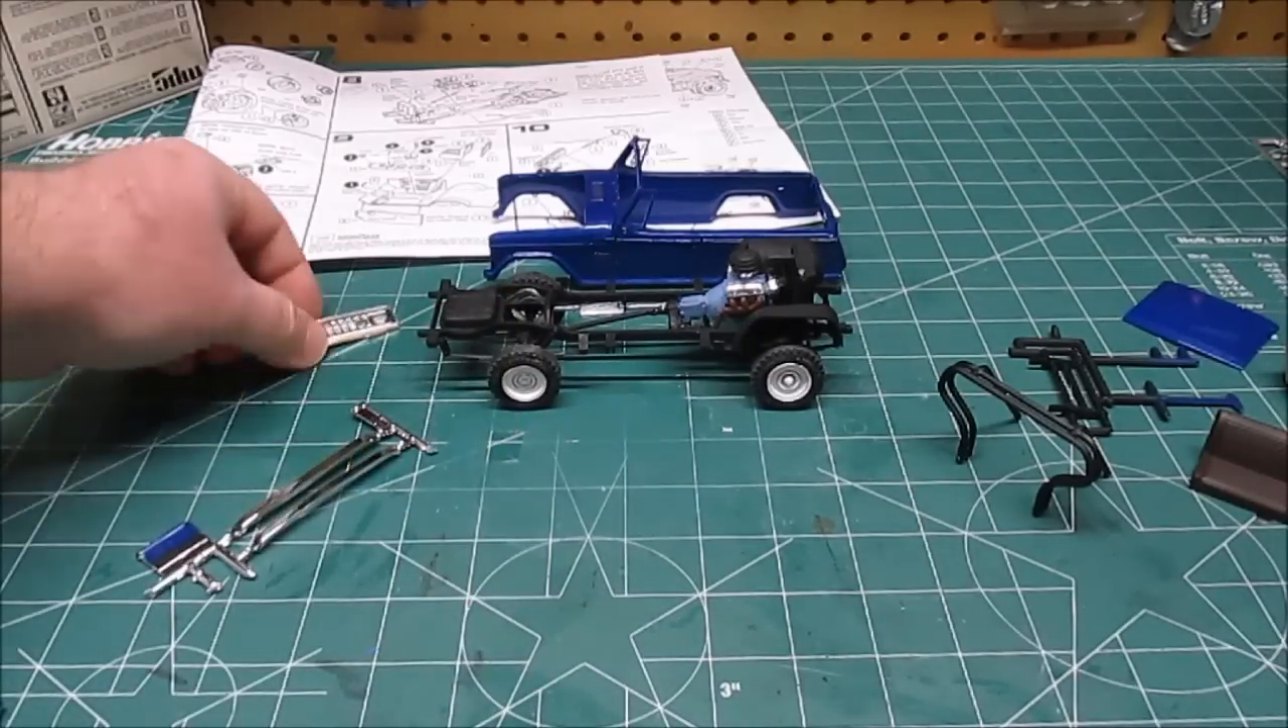I still have to mount the bumpers.